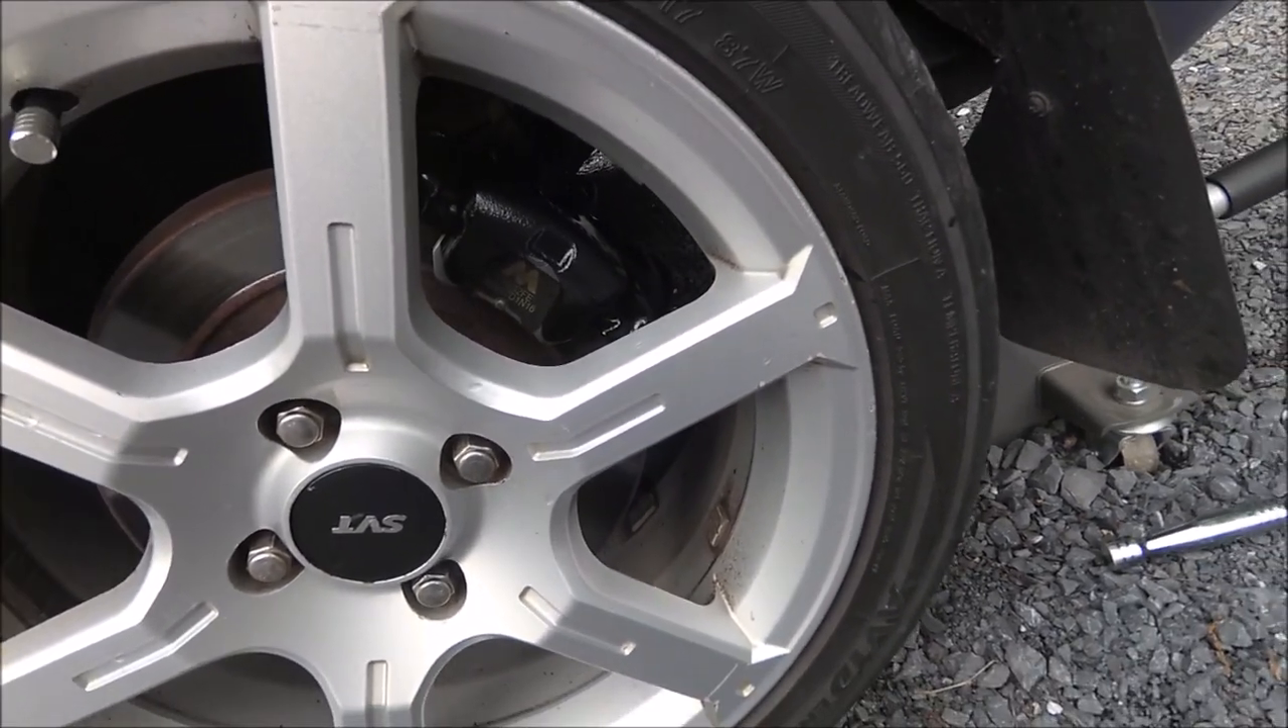So now I've got my wheel back on, and you can hopefully see in there what it looks like as a final product.